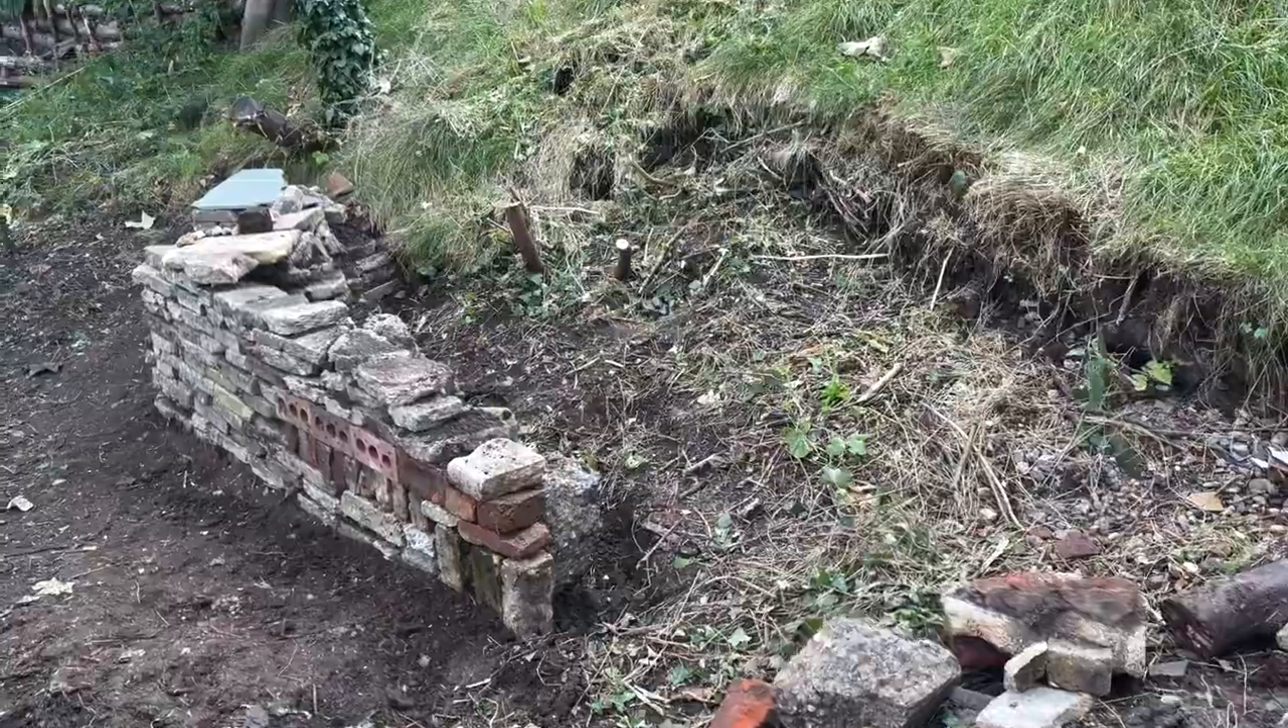The retaining wall, the dry stone wall is coming along.